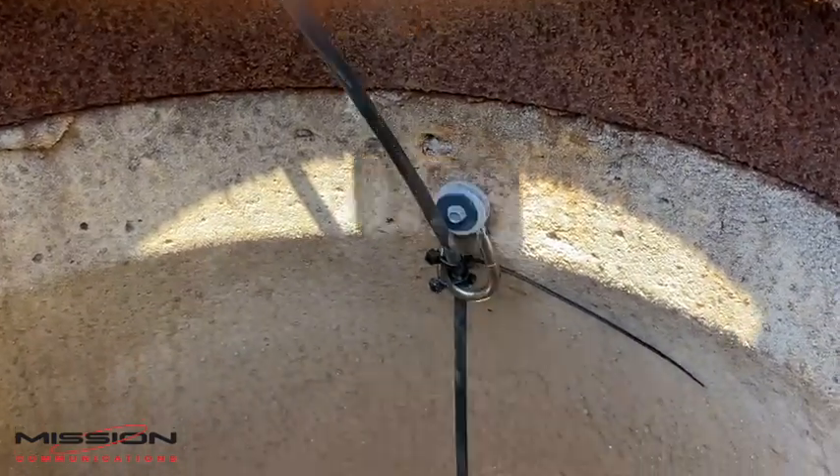How I mounted the carabiner was I took one of the concrete bolts for the mounting bracket, took two washers, and then fed it through the top of the carabiner into the side of the manhole.